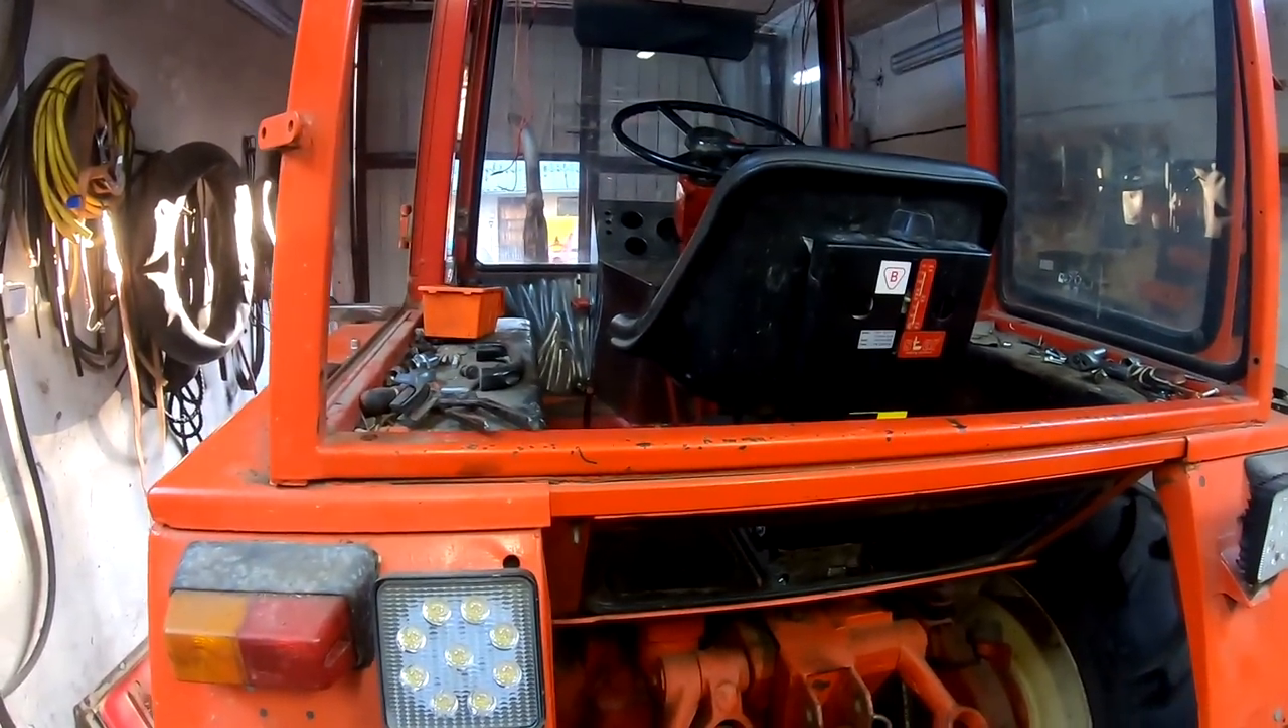Siedzenie mamy już zamontowane Tak ono się prezentuje.